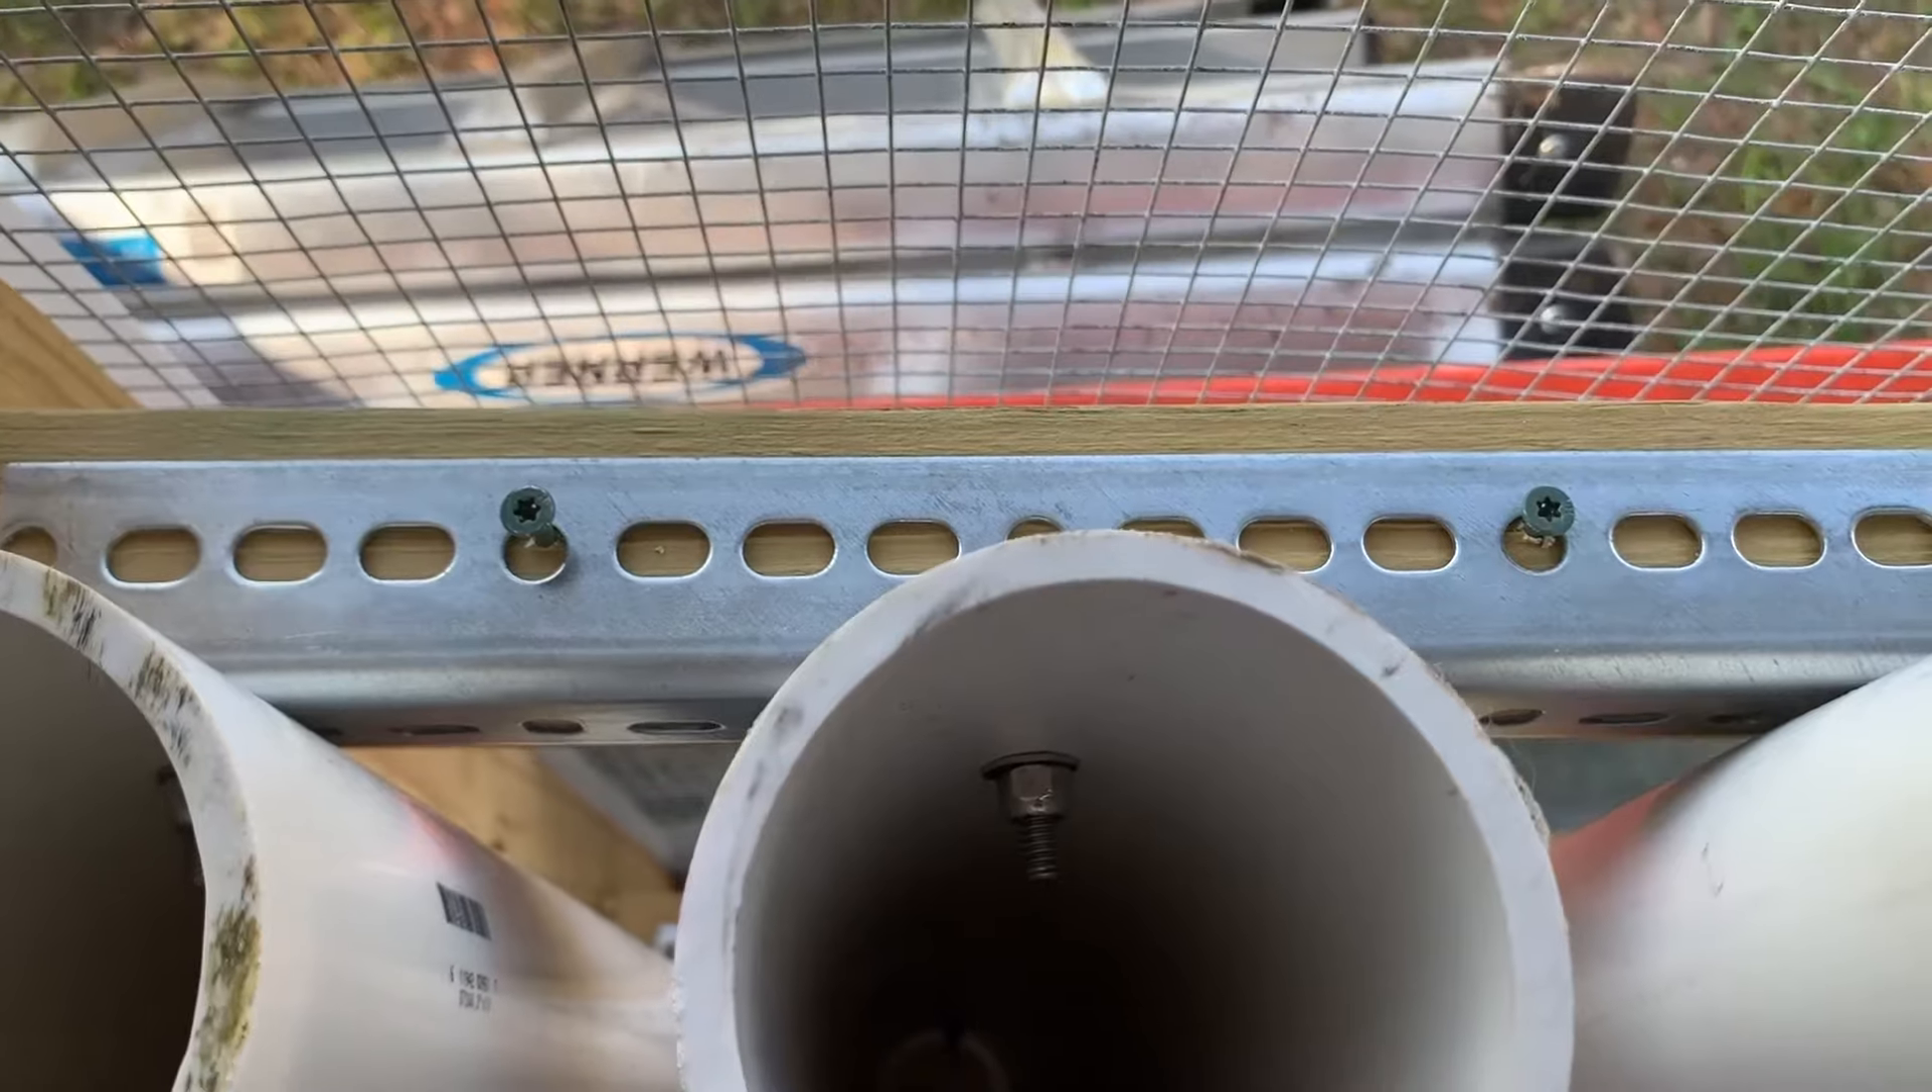See how the screws are in there. And the rail is sitting supporting the weight of the tubes.